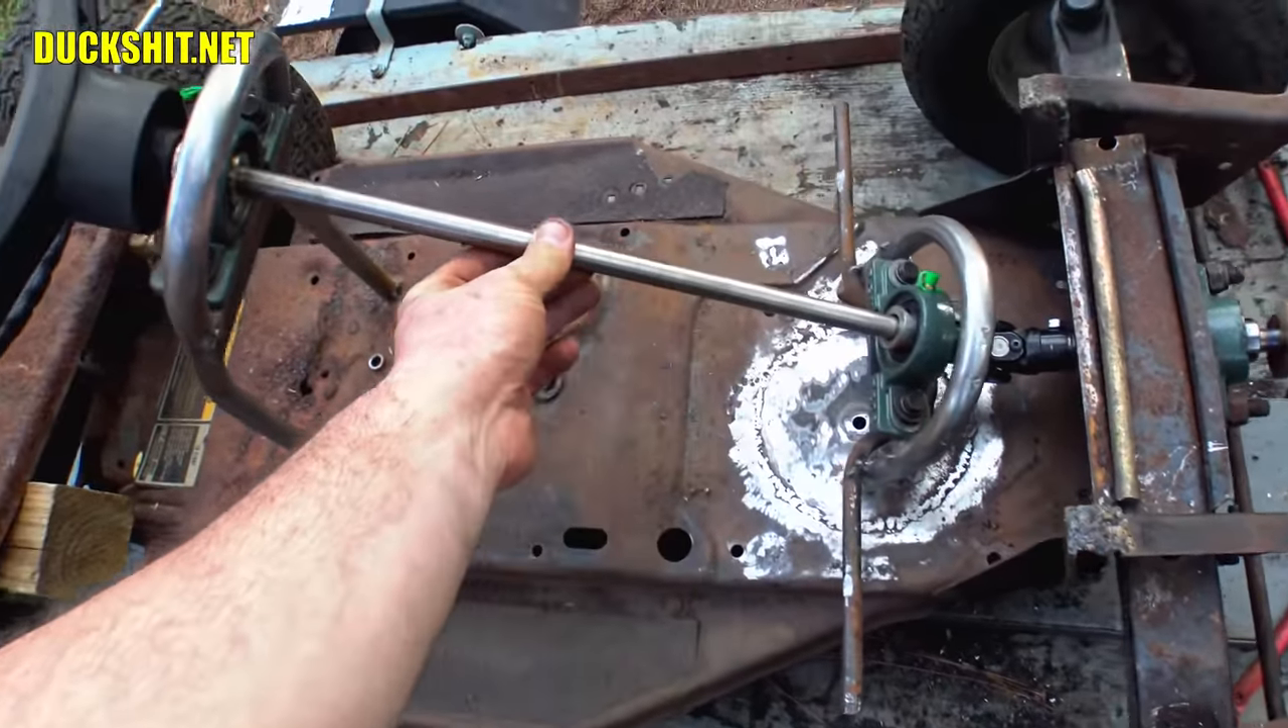If the rear were a solid axle like most ATVs or go -karts, you actually WANT to lift the rear wheel to steer properly, but that just doesn't apply here. So I bent some tubing and welded in some mounts for some pillow bearings.